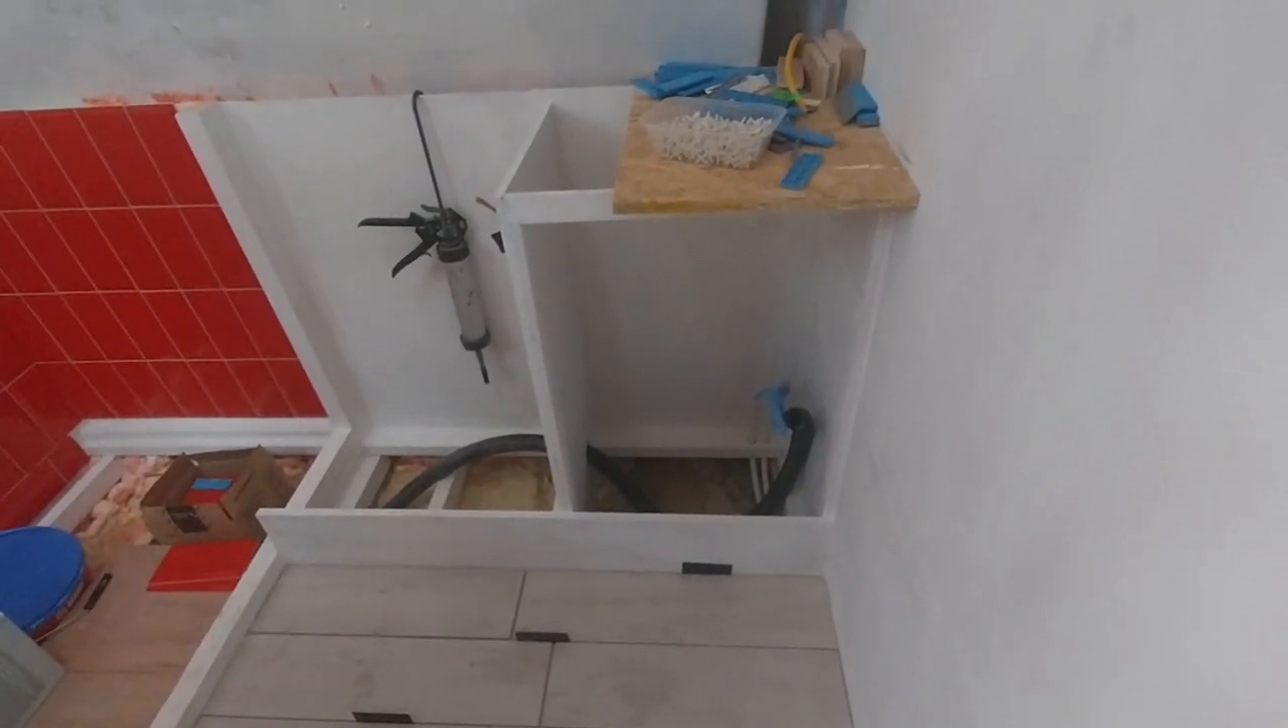I've done the frame for the locker where the wash basin is going to be sitting on.